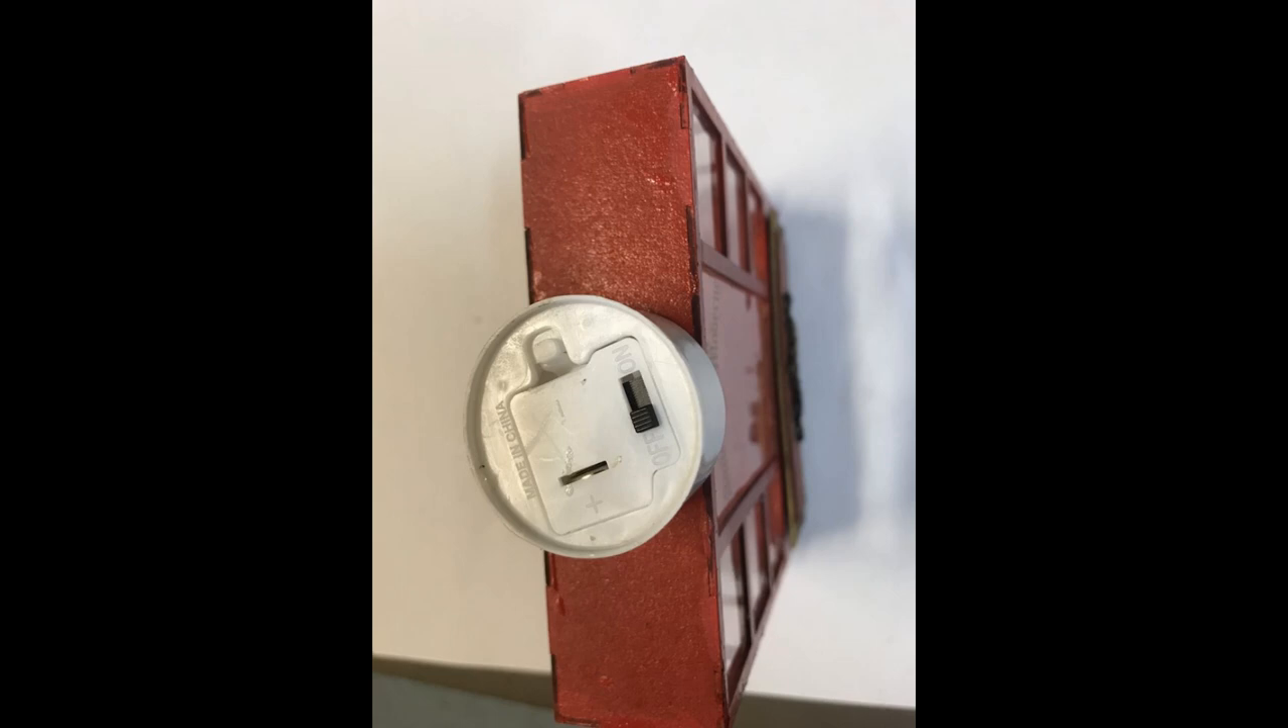Now, because this is a much smaller window, the tea light is a little bit bigger, a little bit wider than the width of the window.